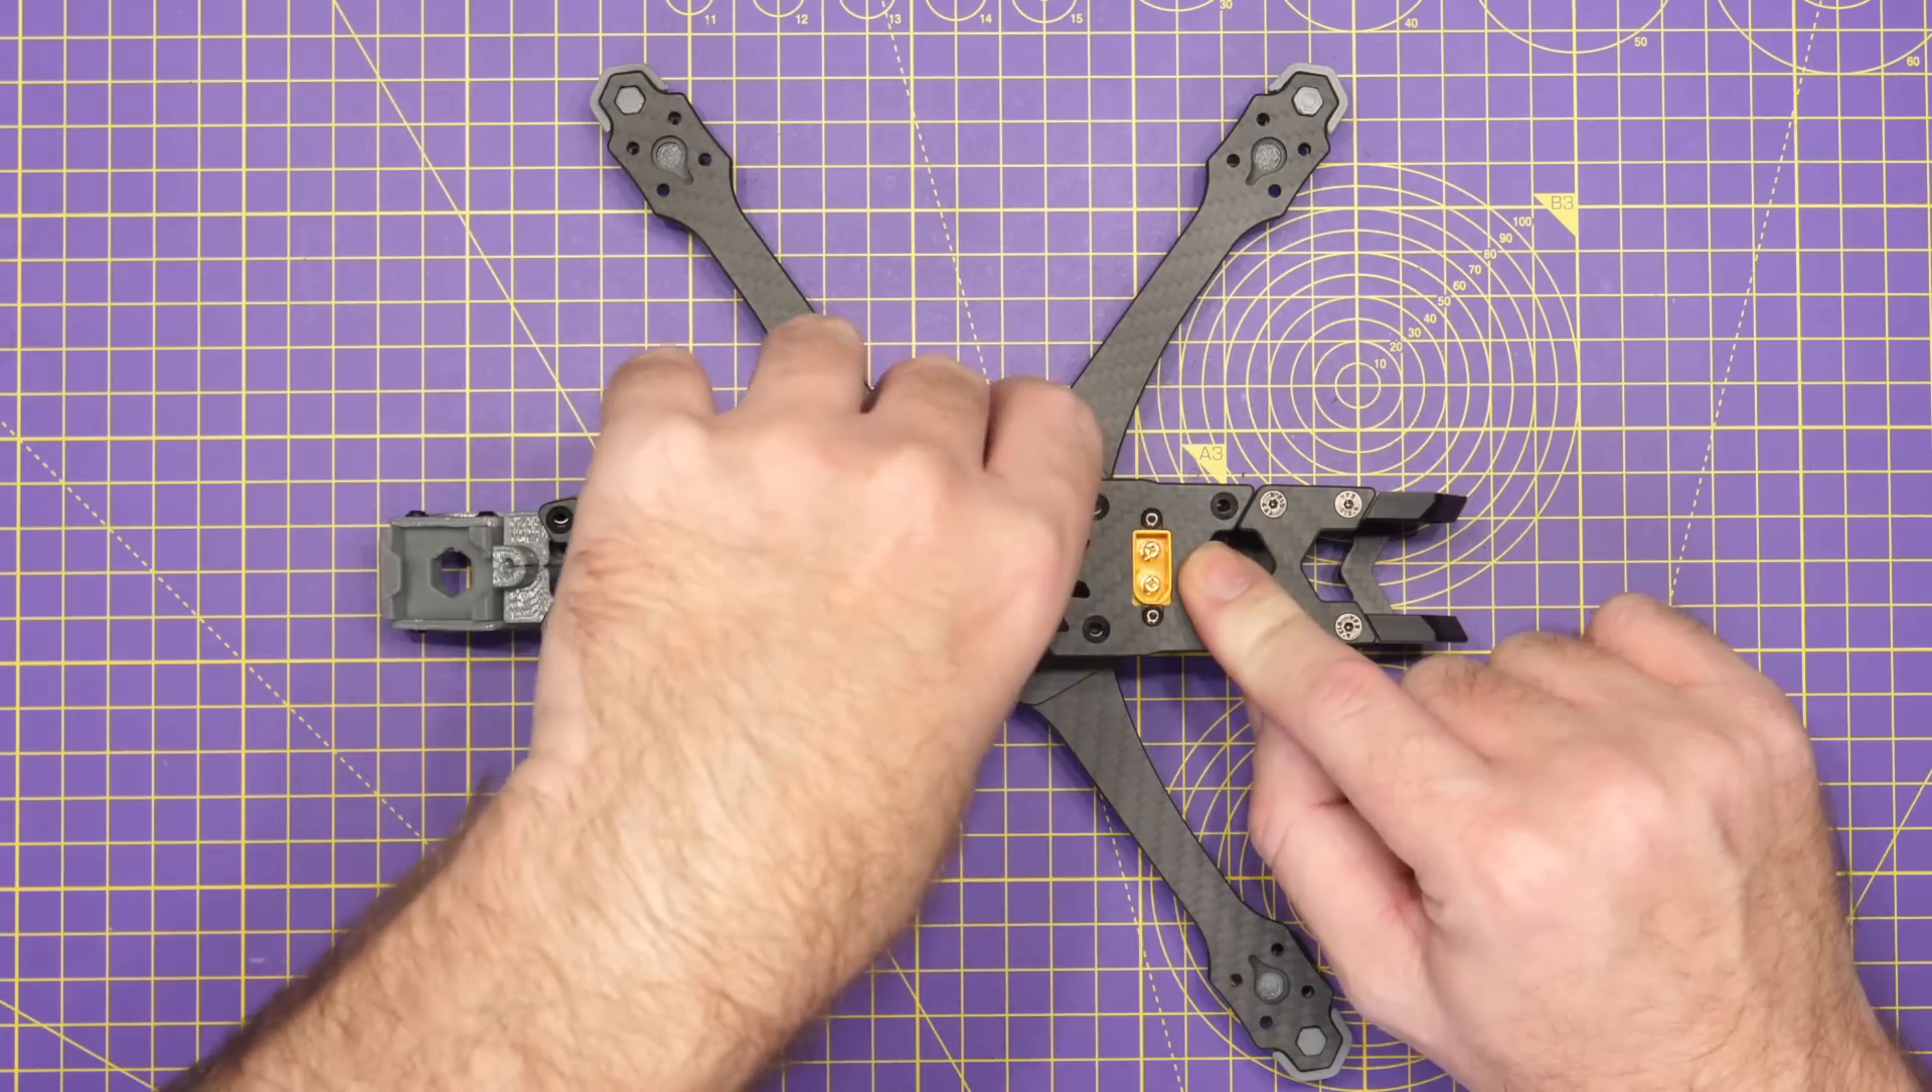You can see that I fitted the included XT60, which is nicely placed here at the front.